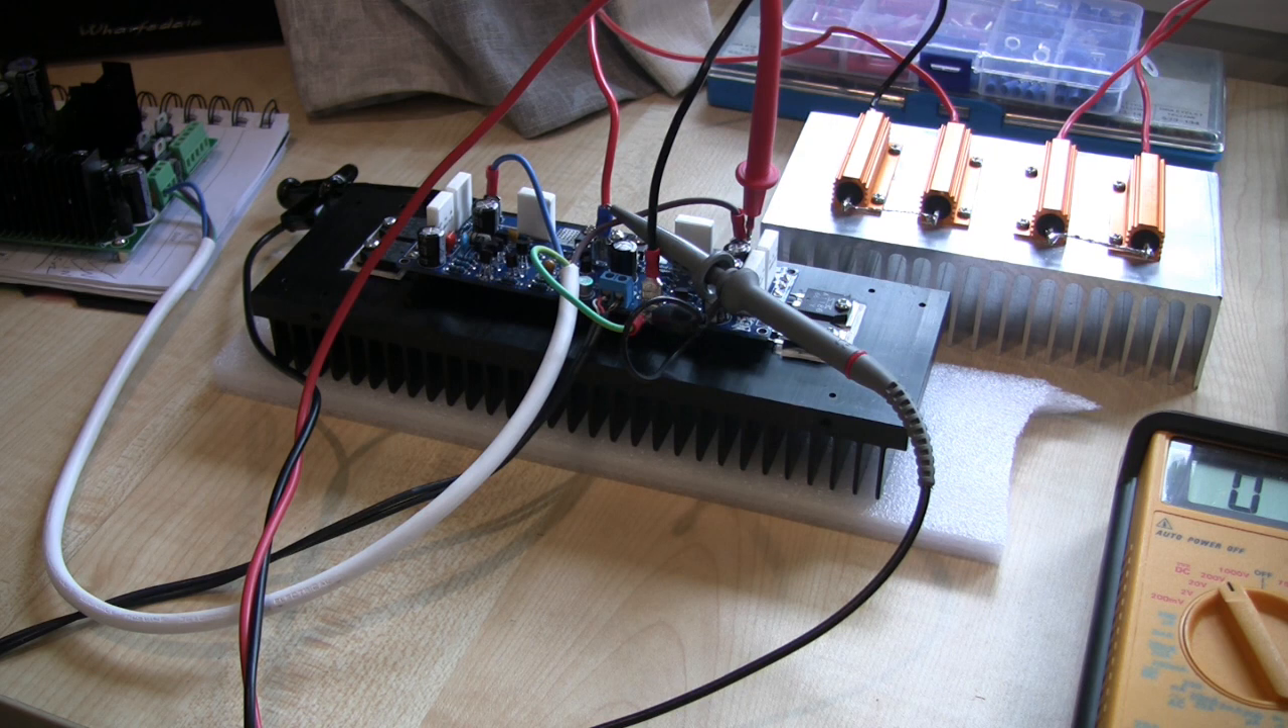As you can see from the module there it's now mounted on the heat sink and it's acquired a bird's nest.